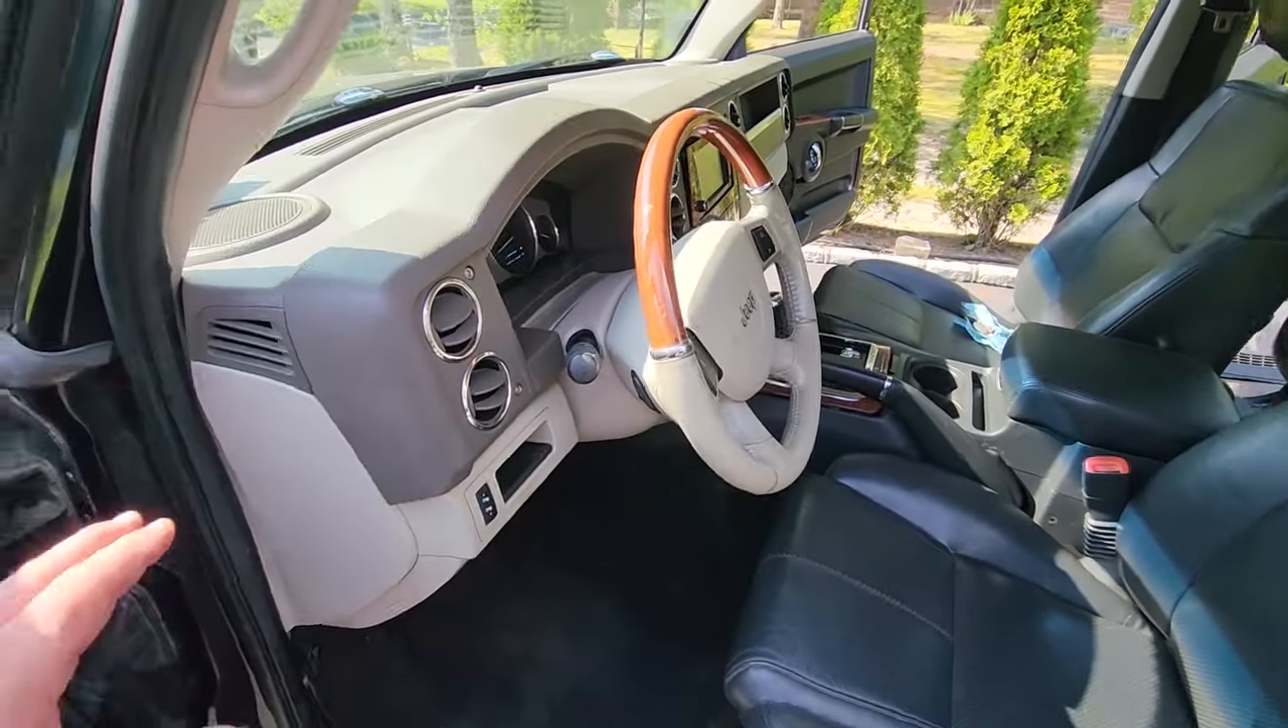We got the jeep commander gator almost done with its interior swap from taupe and khaki to black but we still have to do the dashboard.